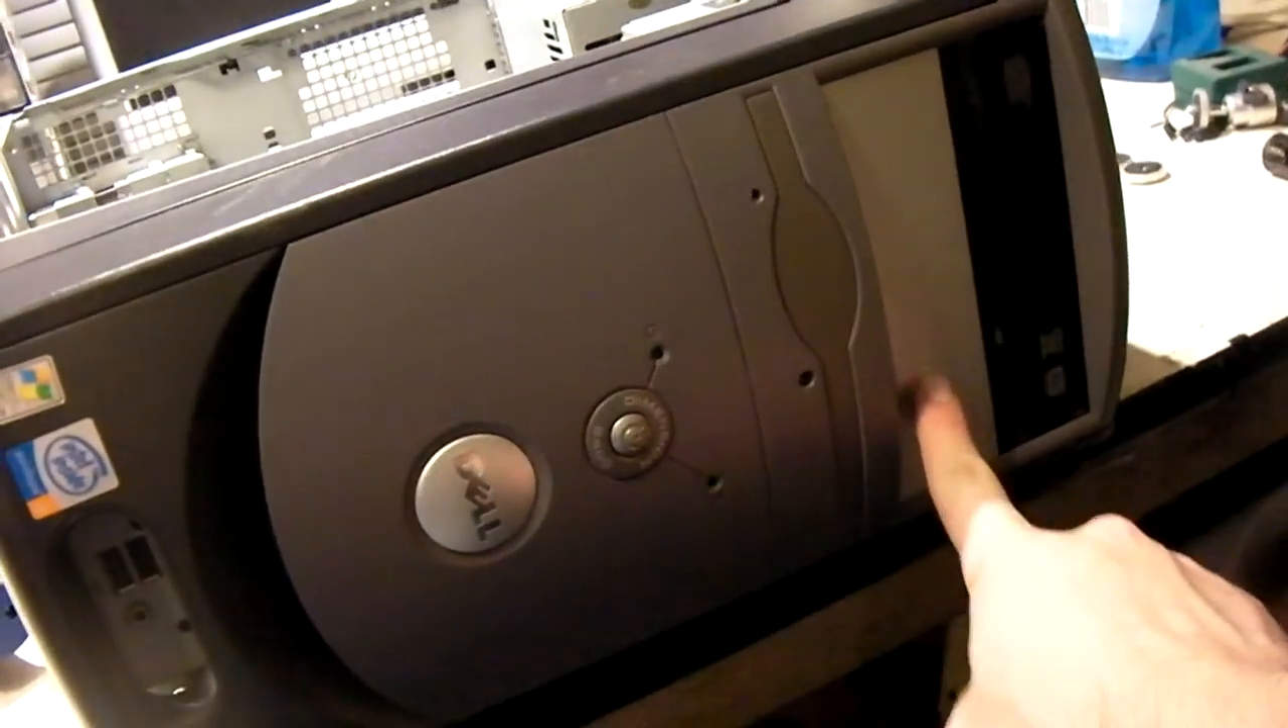So optical drive is back in there and I got the front bezel back on.